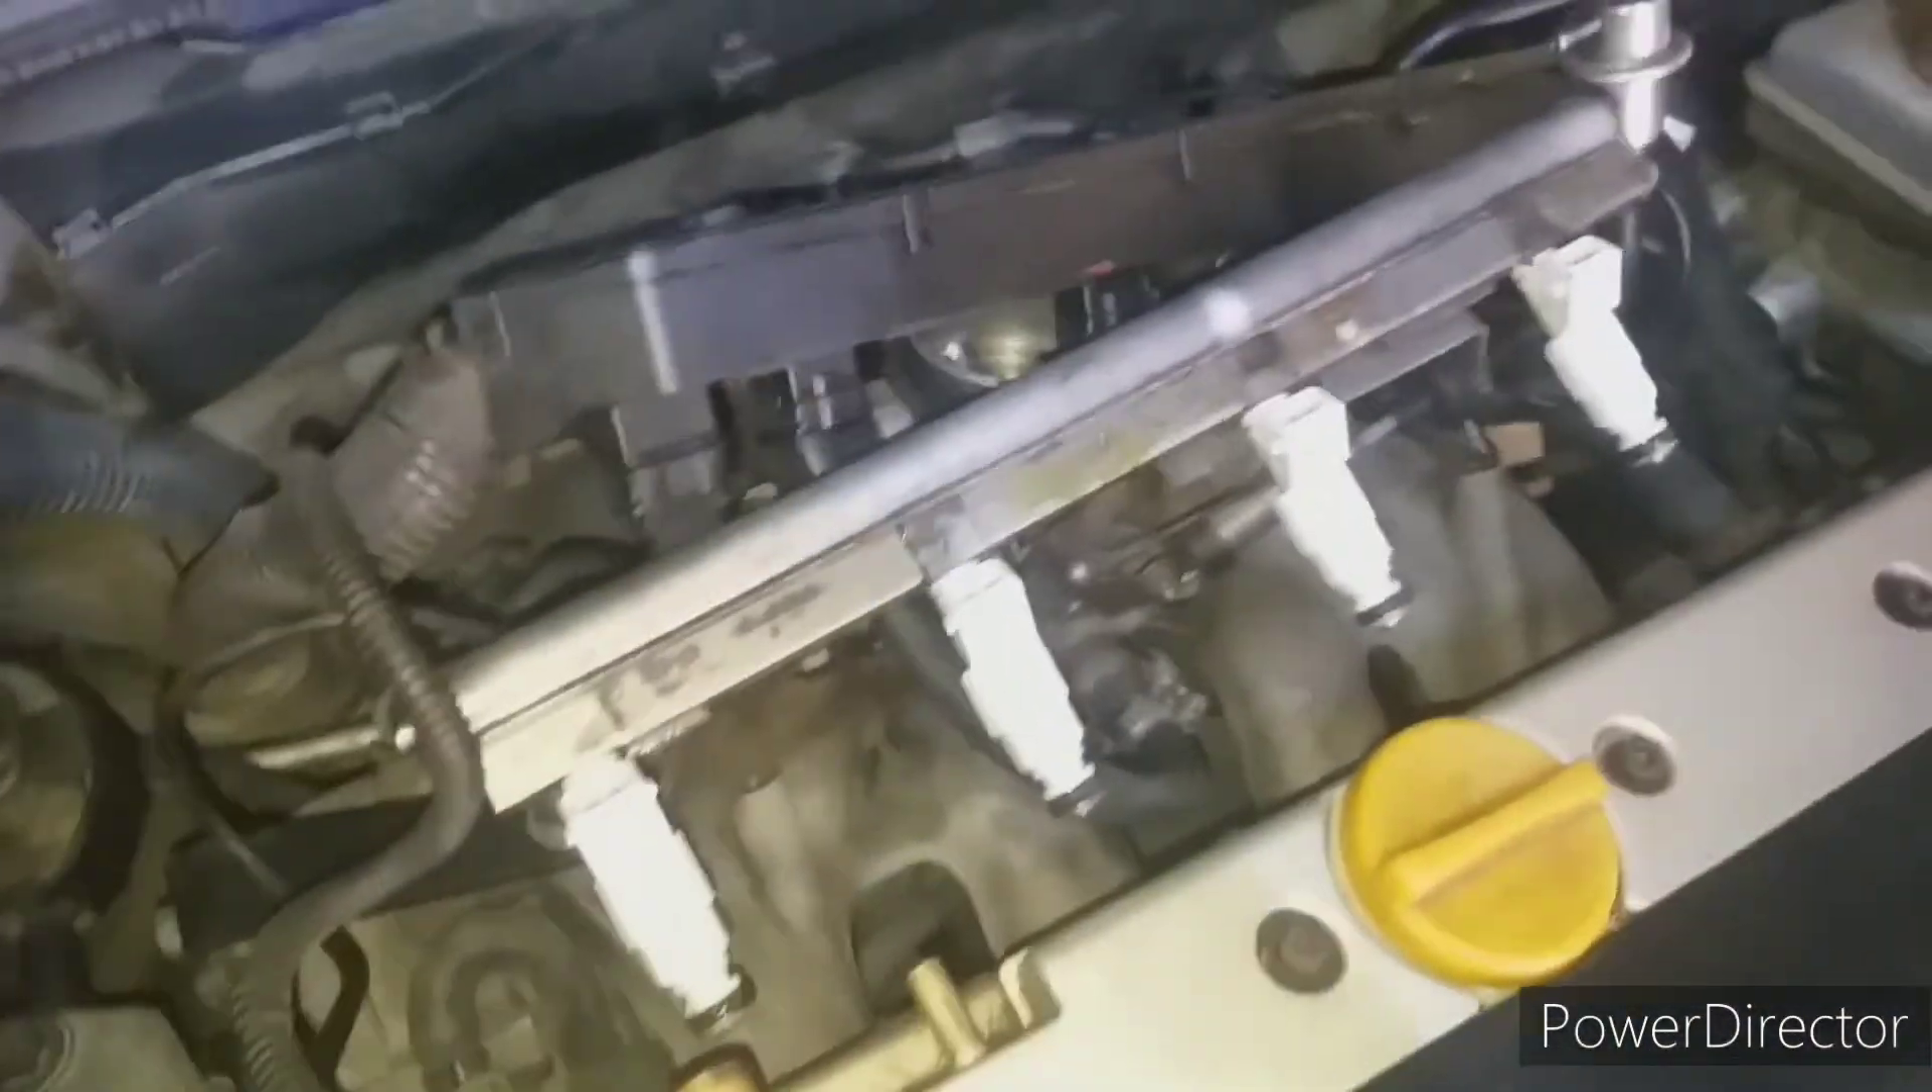Tá aí os quatro bicos injetor posicionados já, ó. Montado.